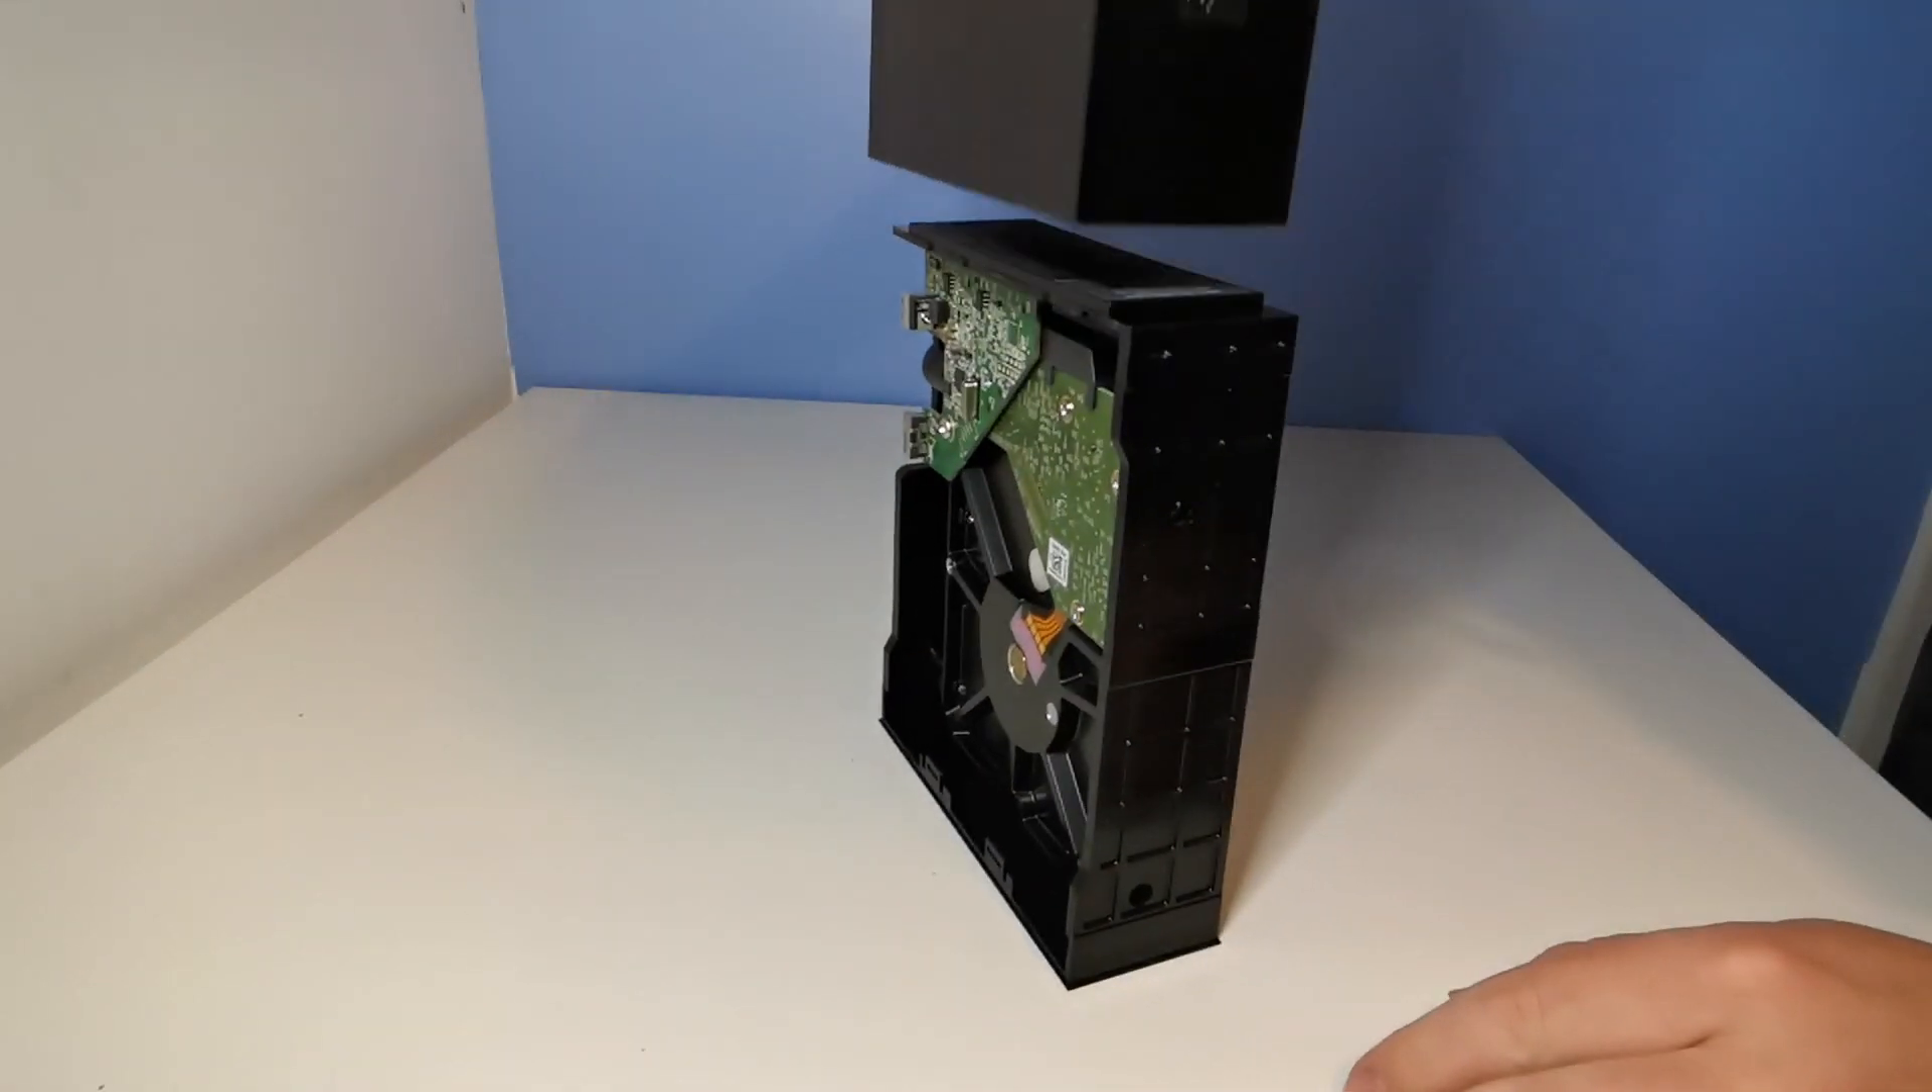Now with that enclosure removed we can now see the drive just held in place with the frame.